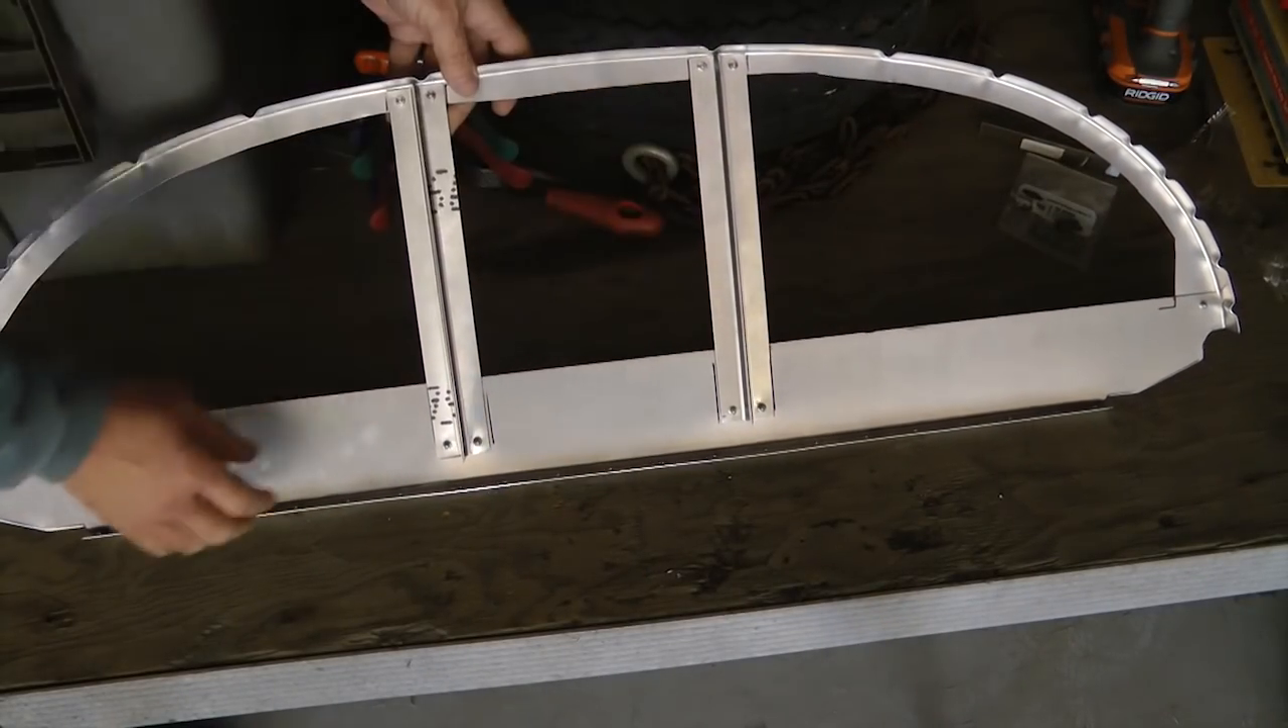And on the rear, if we turn it around, I mounted a pair of standard L angles back to back and then just riveted them in both of these locations.